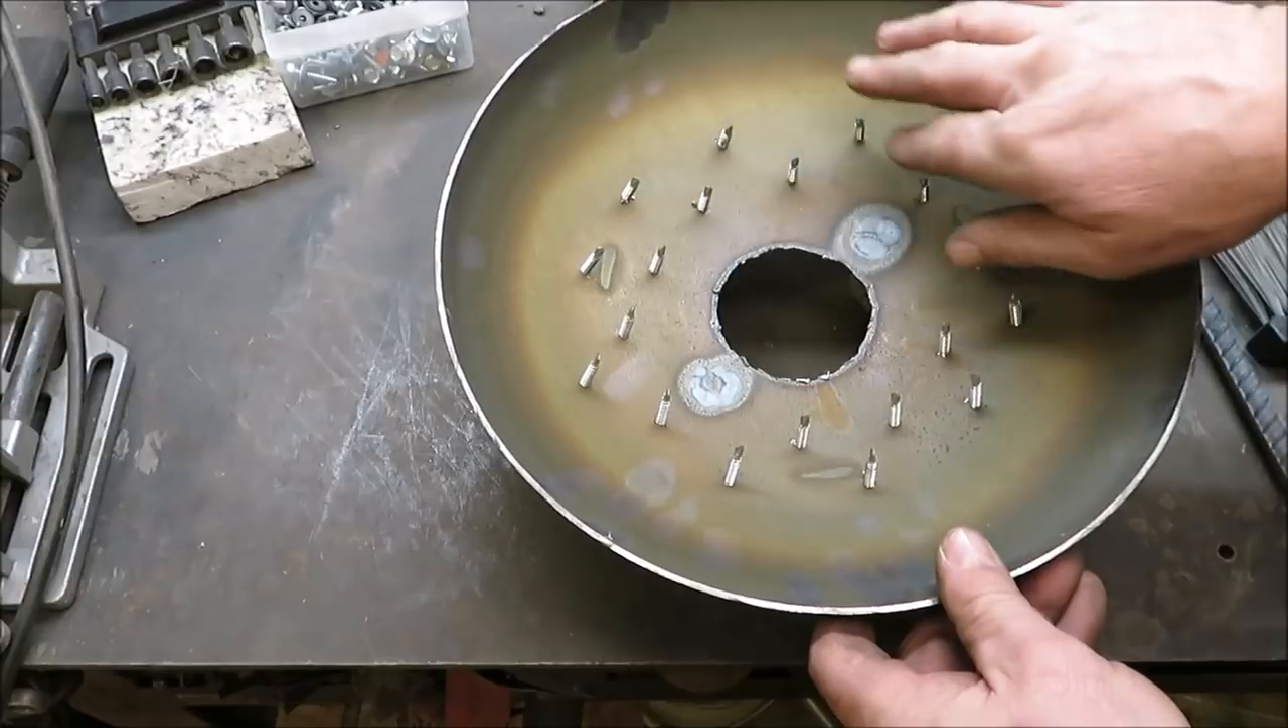We'll probably work on that handle another day but as you could see now all them screws are sticking up through the bottom to help hold all that concrete in there.